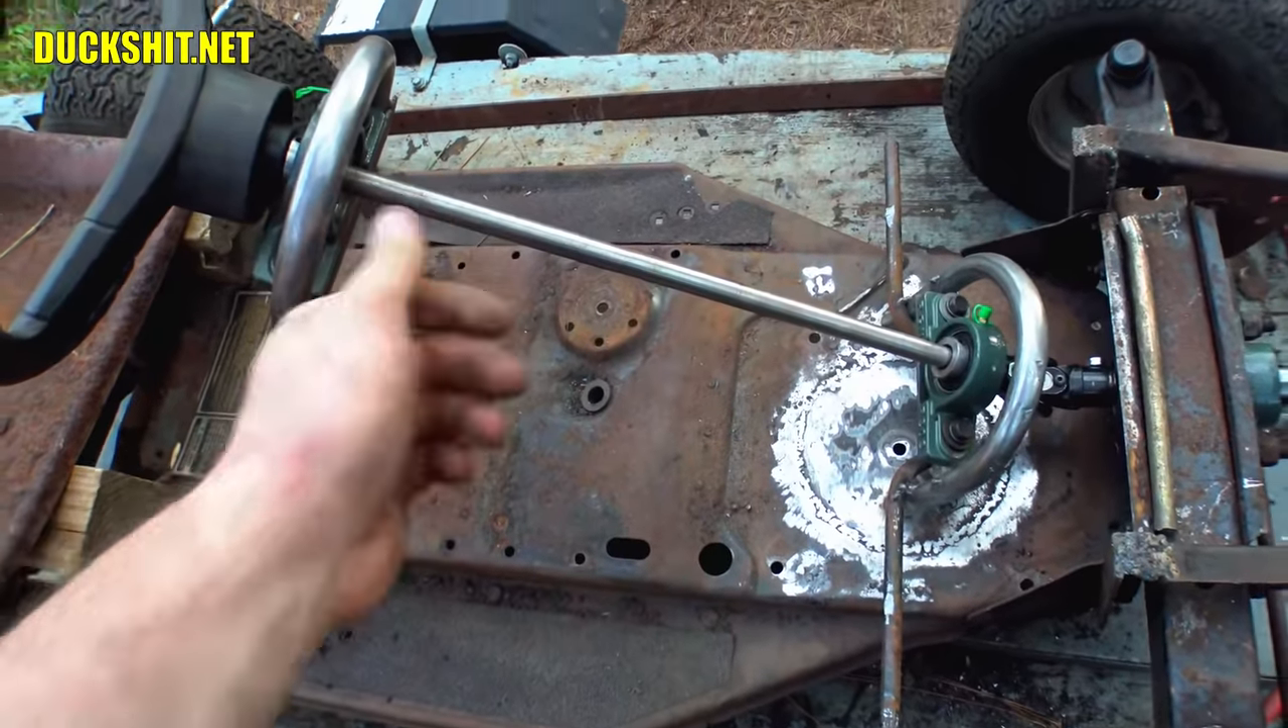If the rear were a solid axle like most ATVs or go-karts, you actually WANT to lift the rear wheel to steer properly, but that just doesn't apply here. So I bent some tubing and welded in some mounts for some pillow bearings.